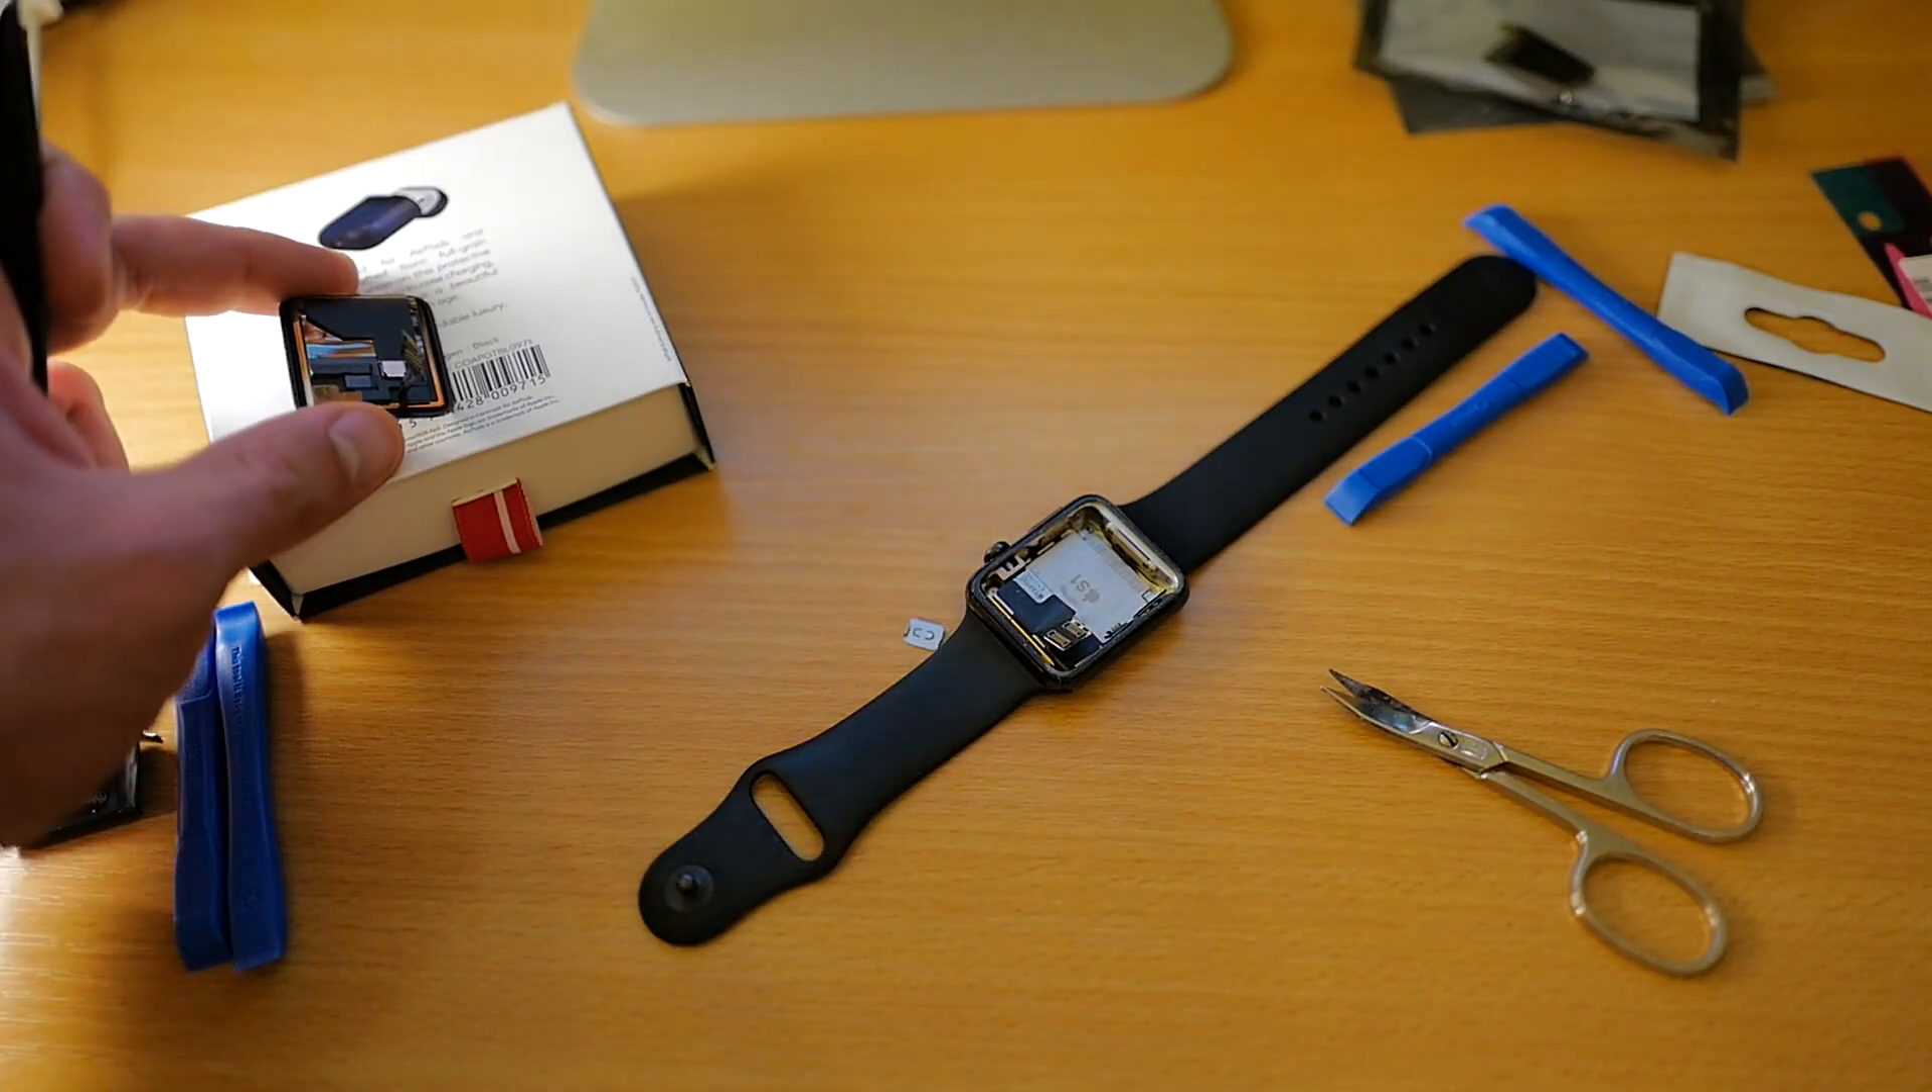So now the display is successfully disconnected from the Apple watch.